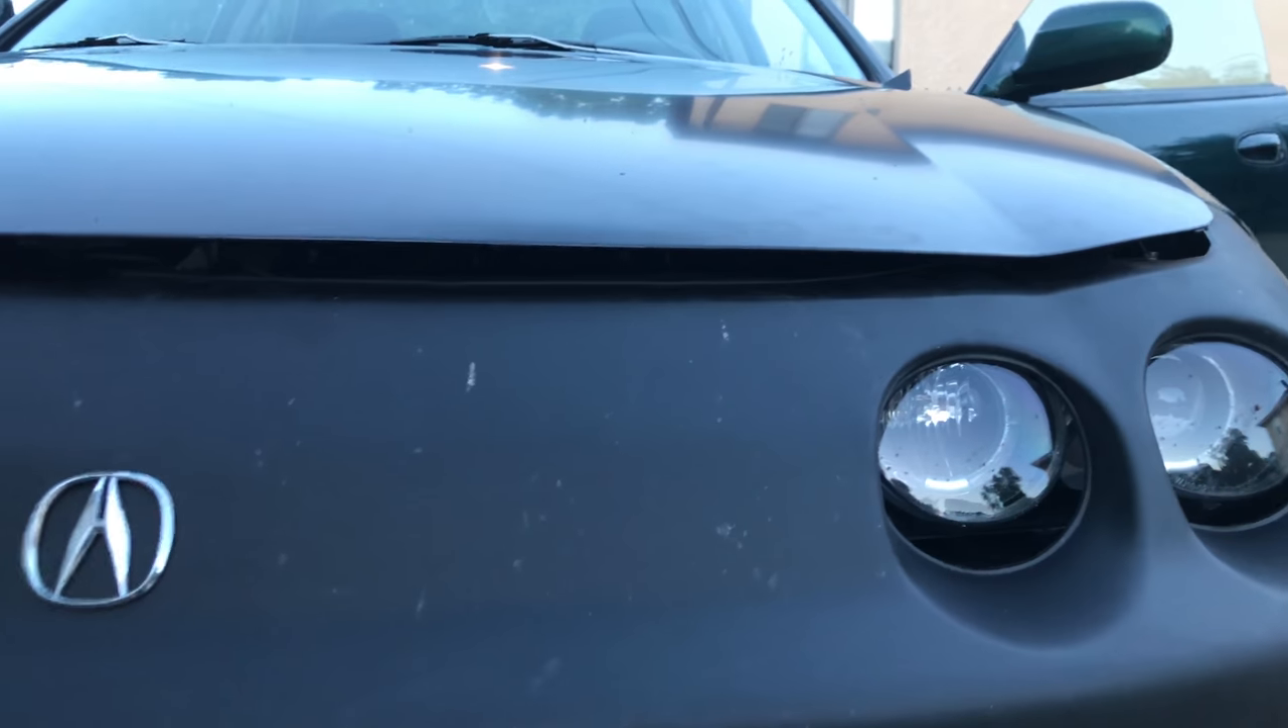Hood is on it does latch it is latched but you can see there's still a good amount of space there.